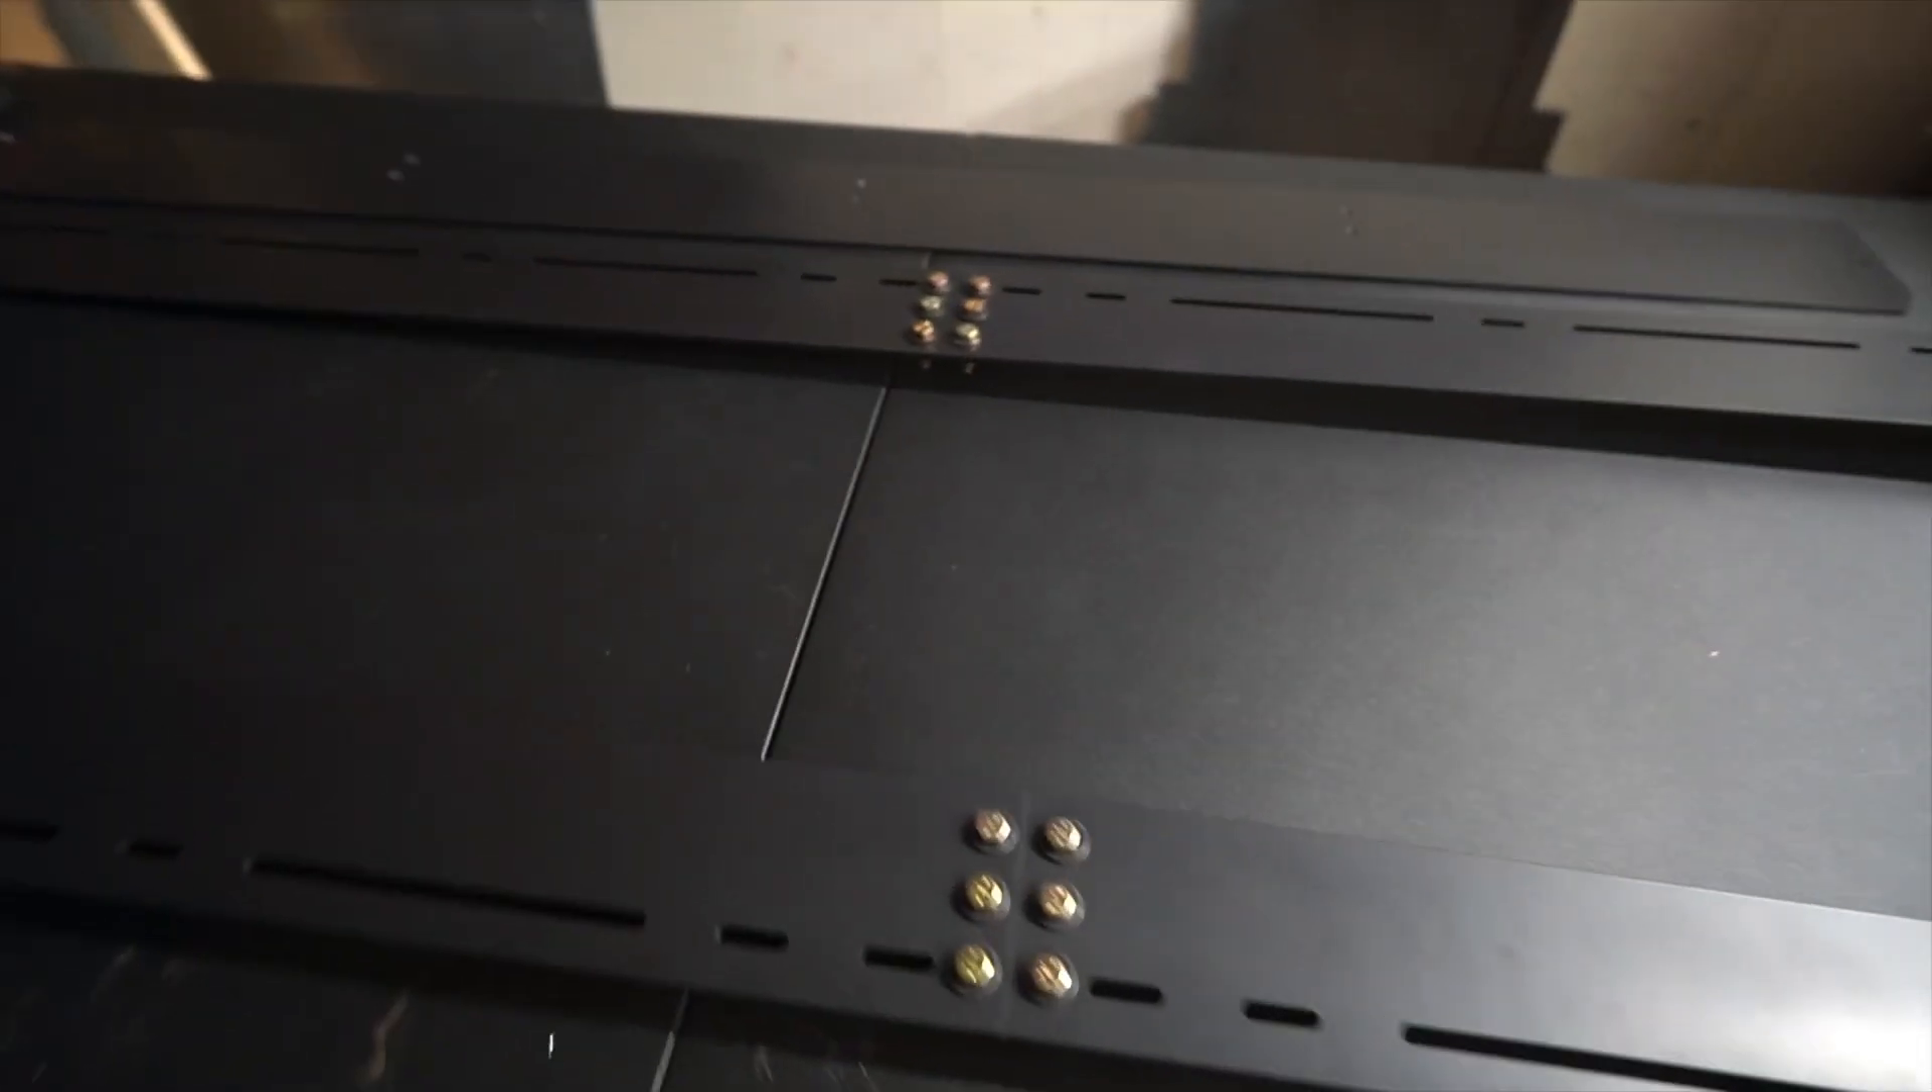All right, we got our front and rear pieces joined.